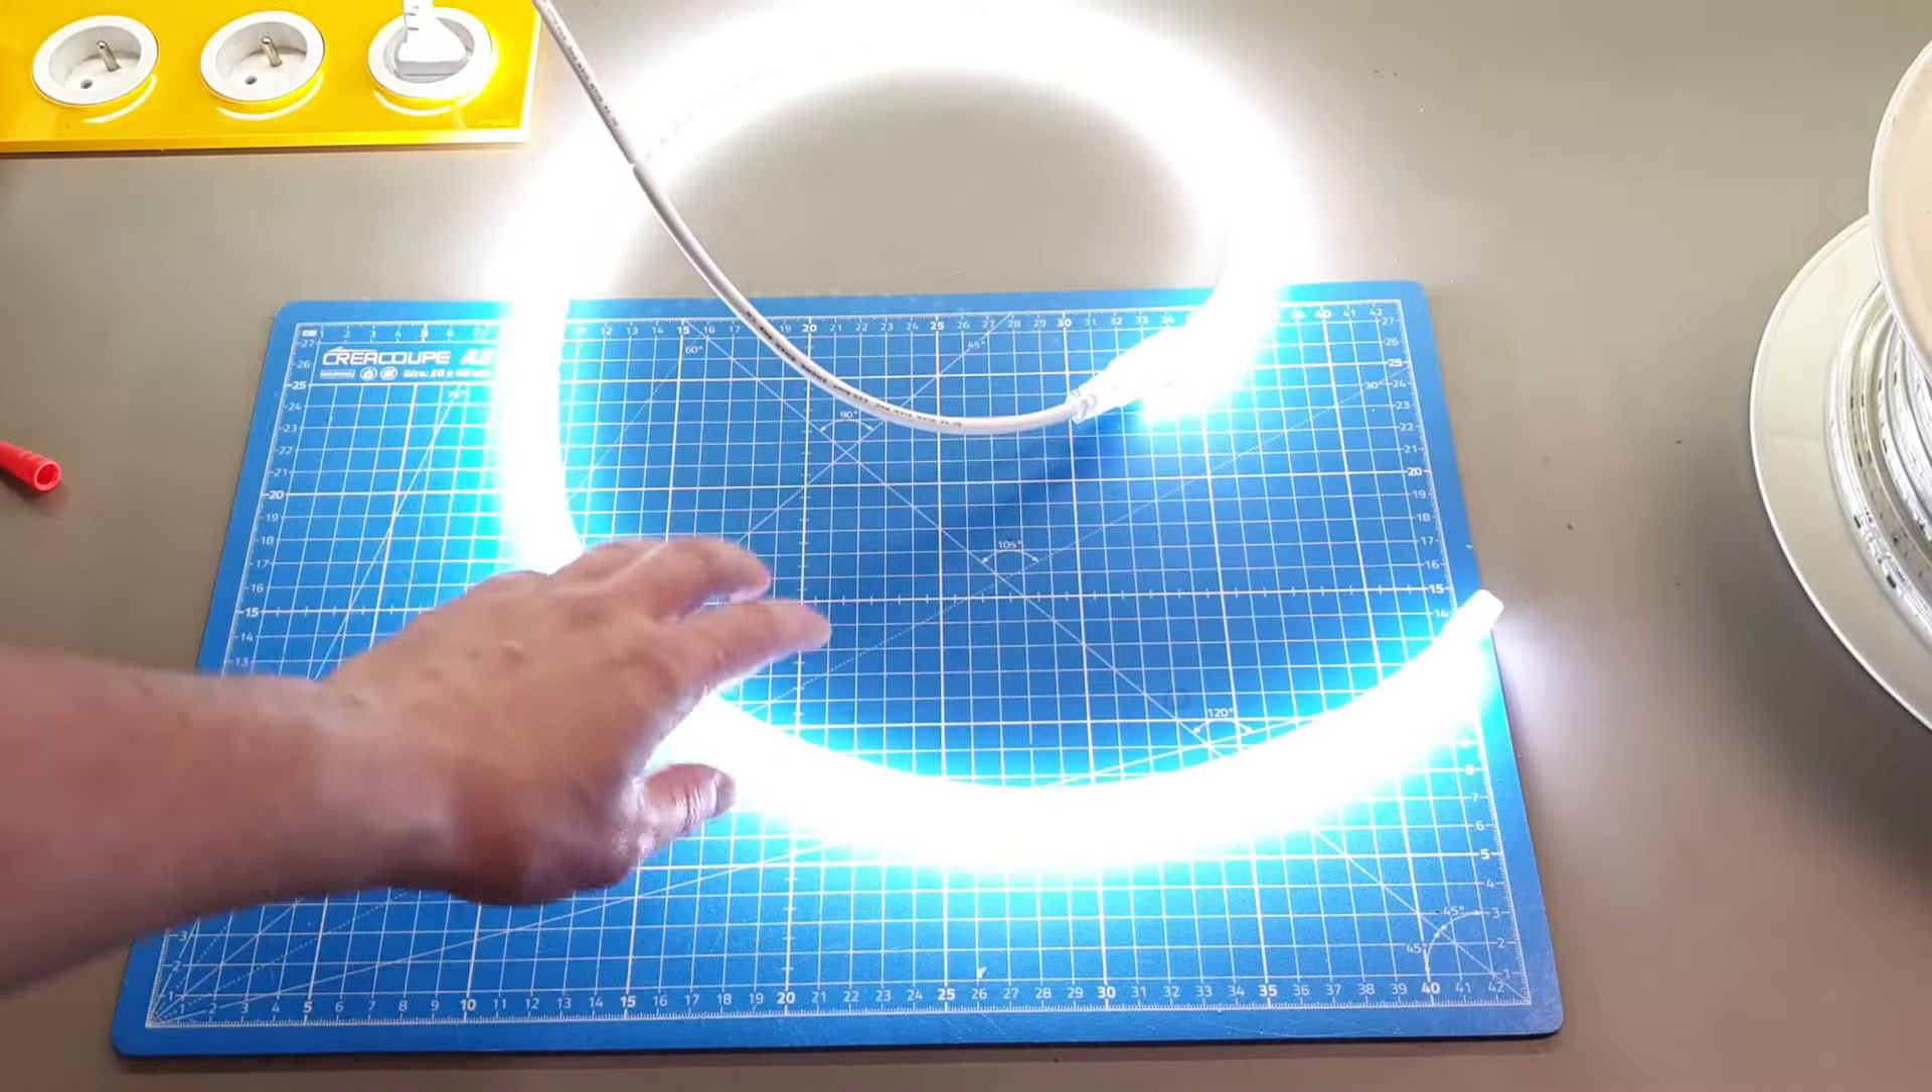Le ruban LED est connecté il est prêt à l'emploi.